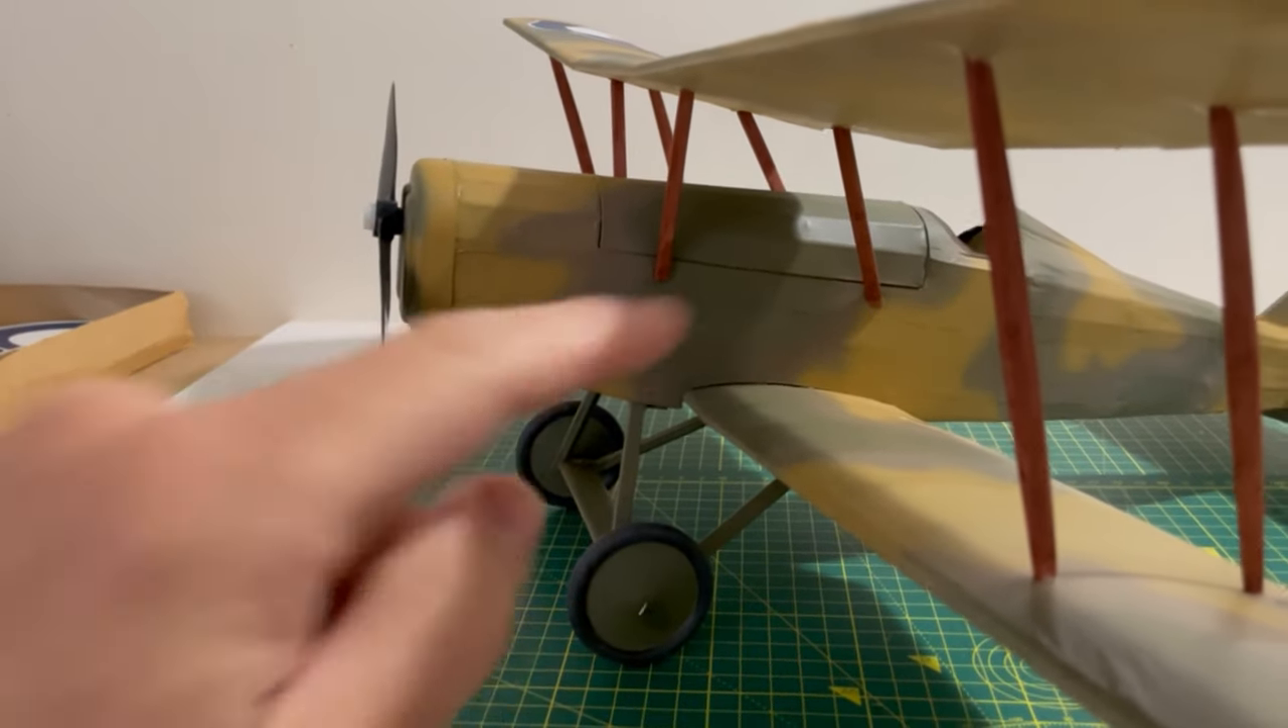The main build is now complete, struts are in, everything is holding up nicely, I'm quite pleased with how it looks.